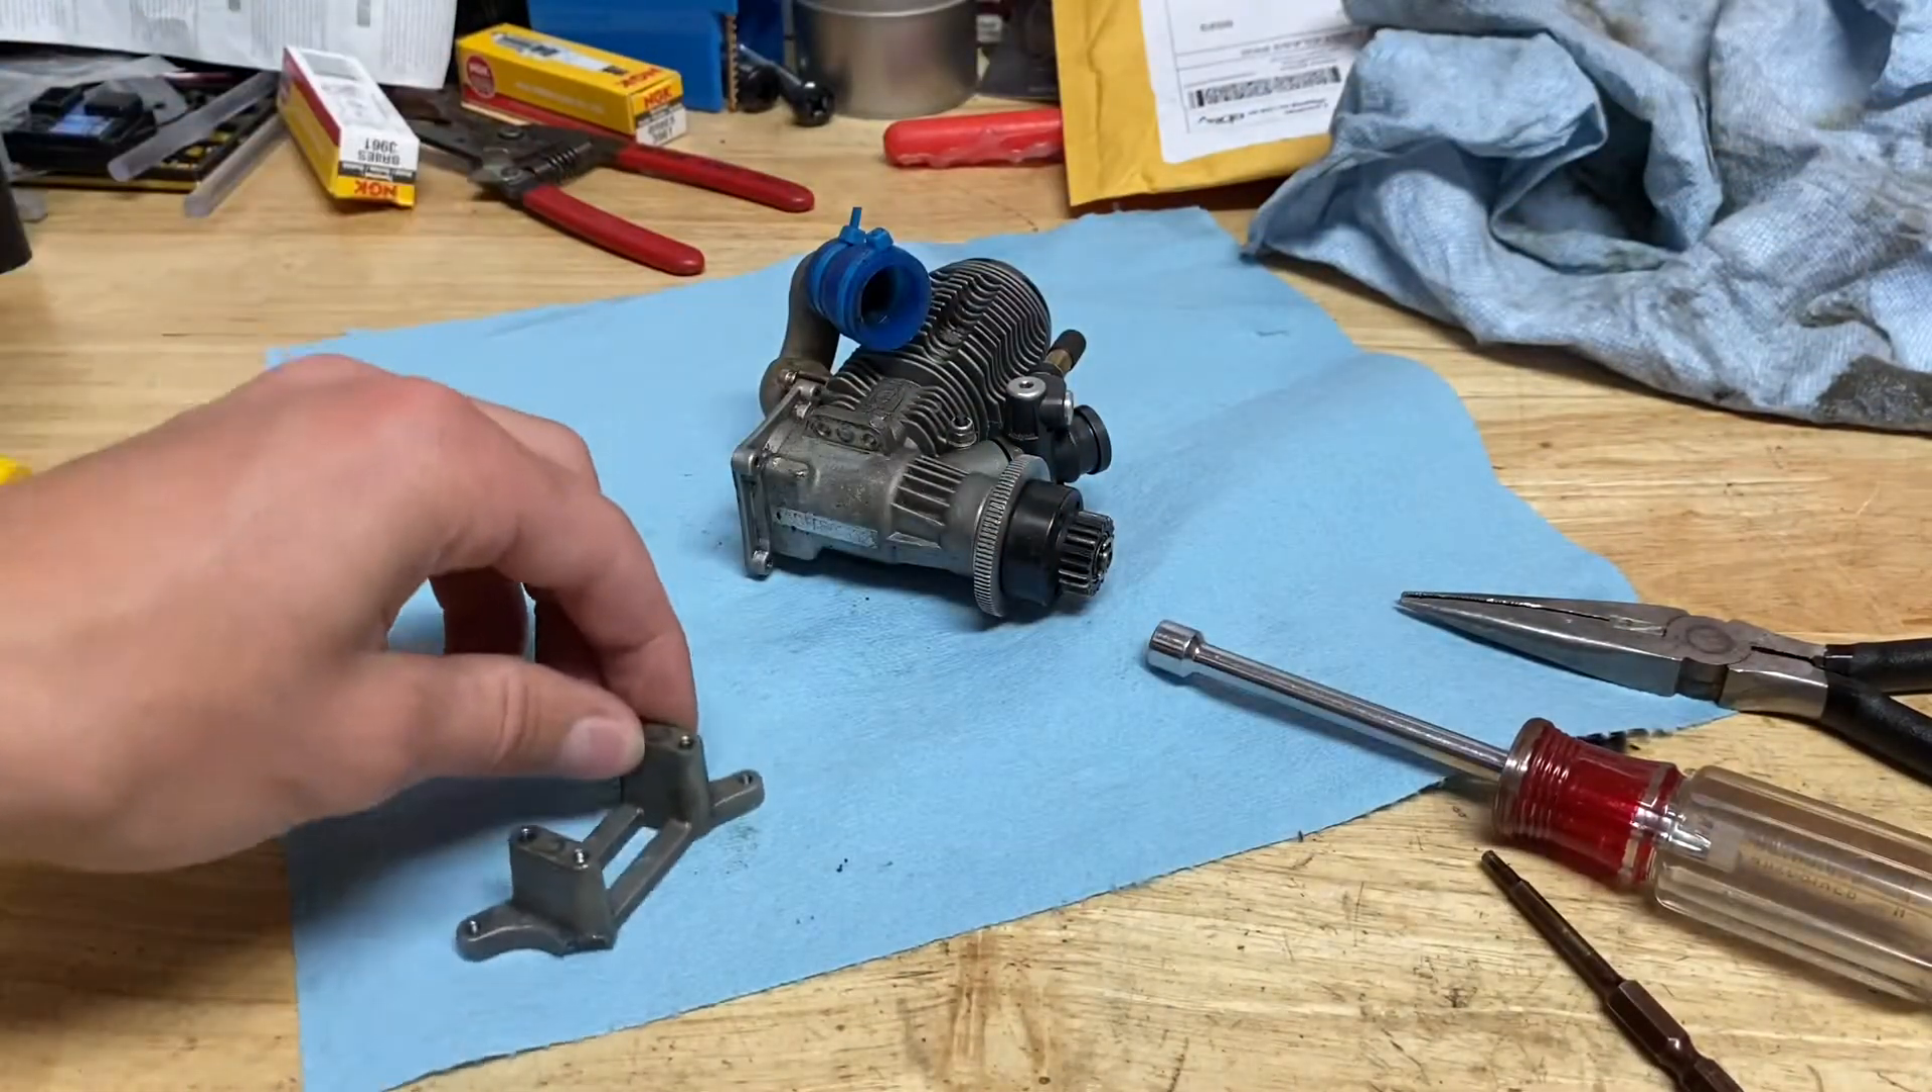All right so now the engine mount is removed.